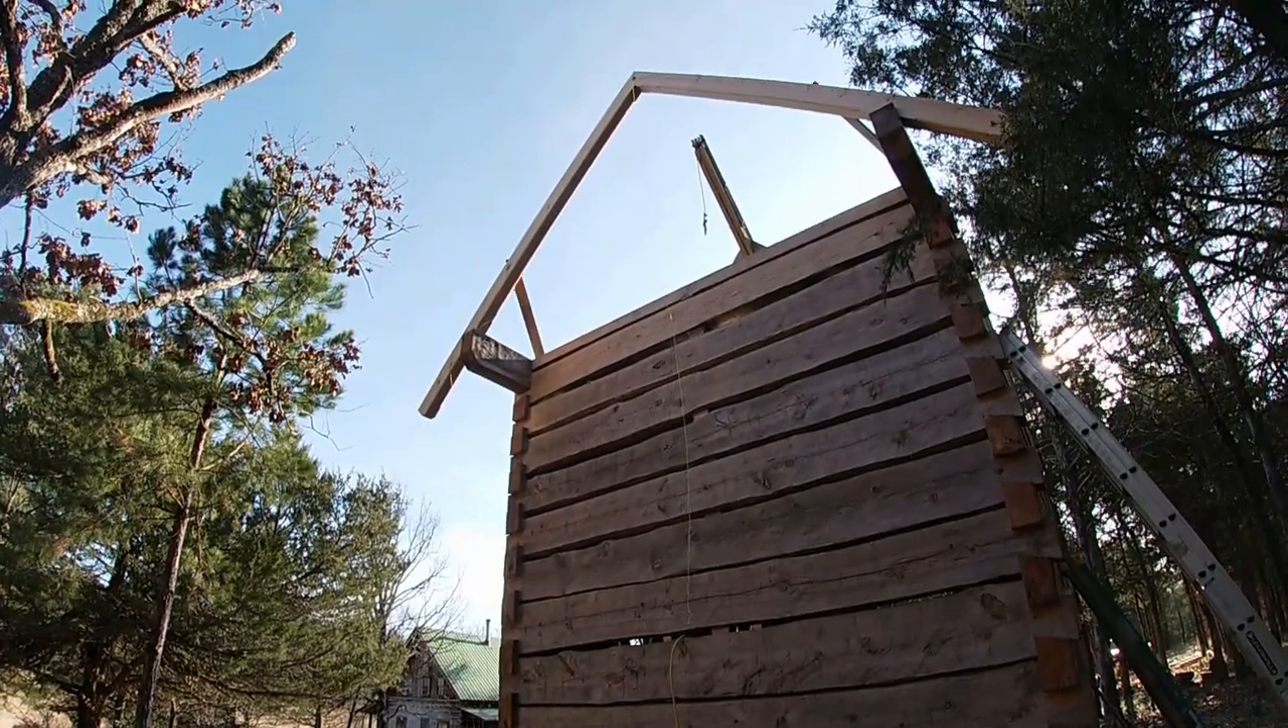See I've got the first set of rafters up.